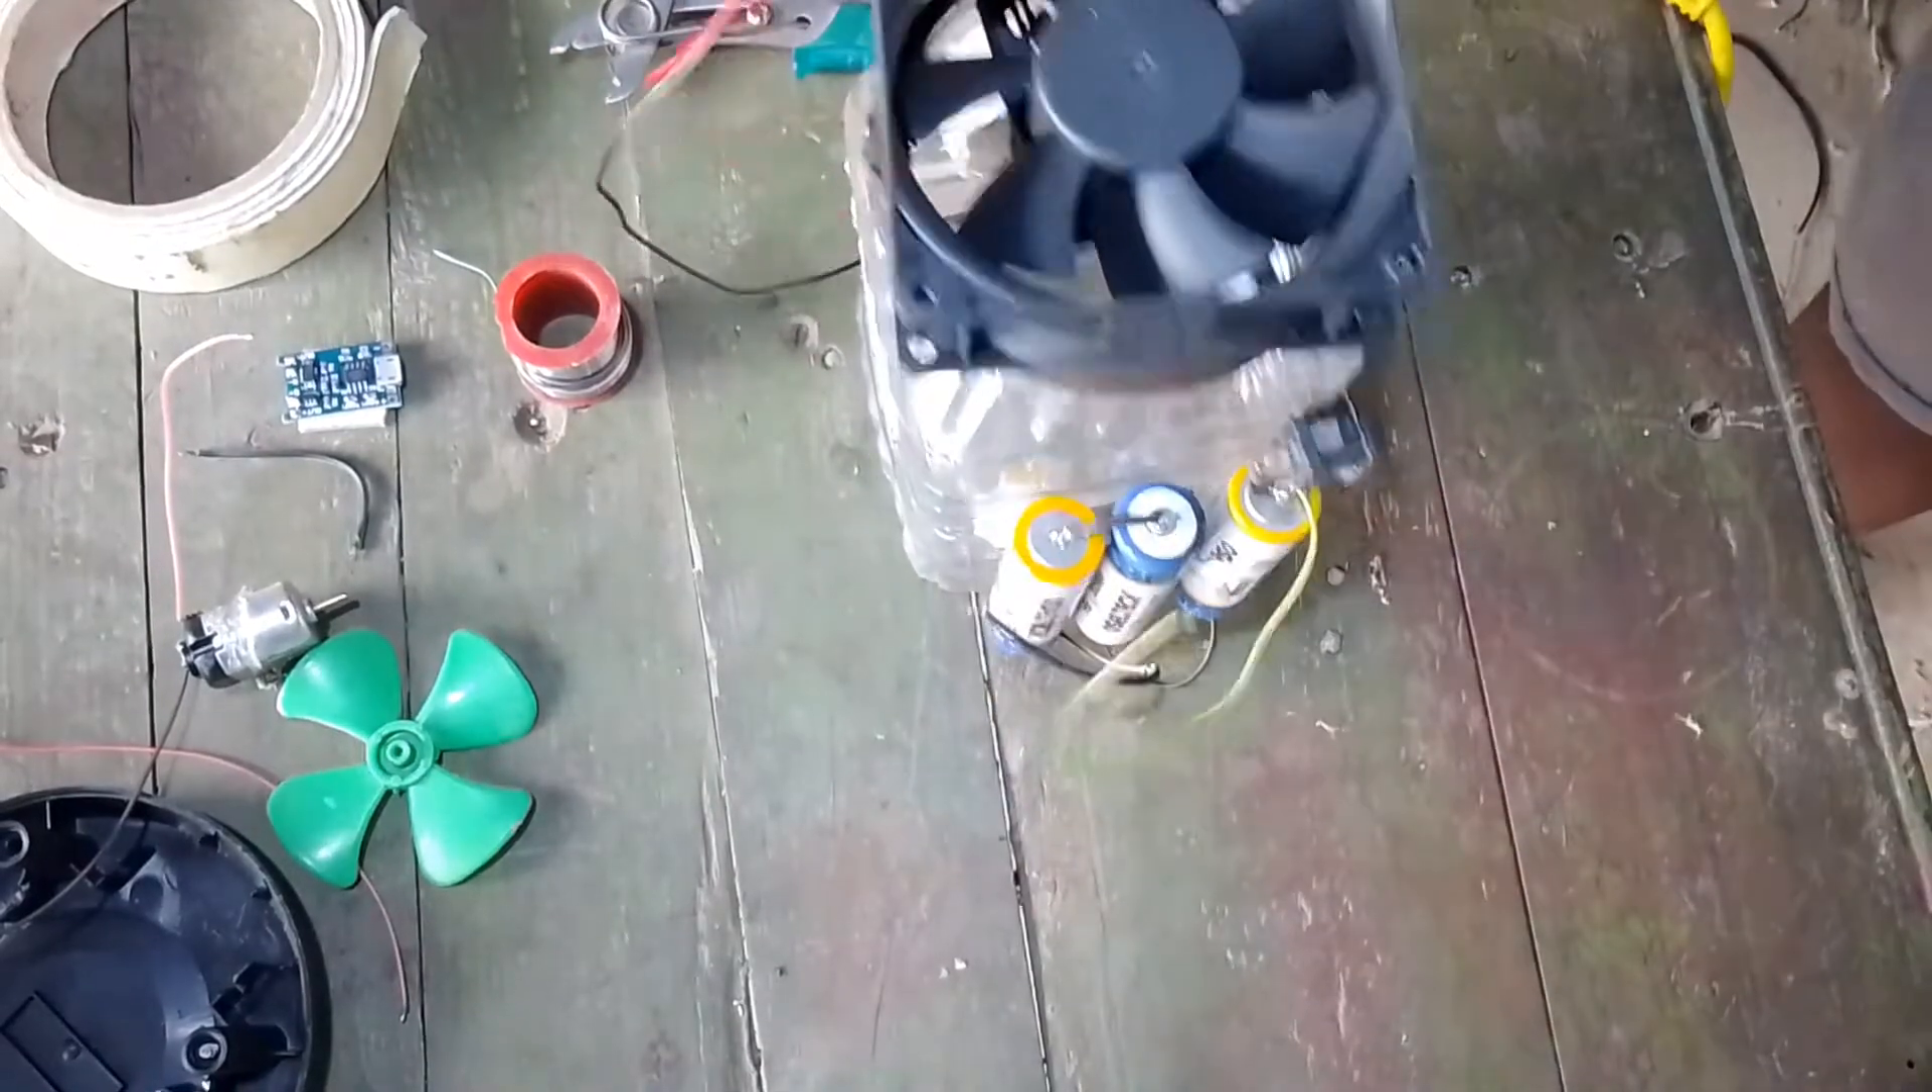देखिए हमें तीन बैटरी यहां पर सेटिंग कर दिया है।